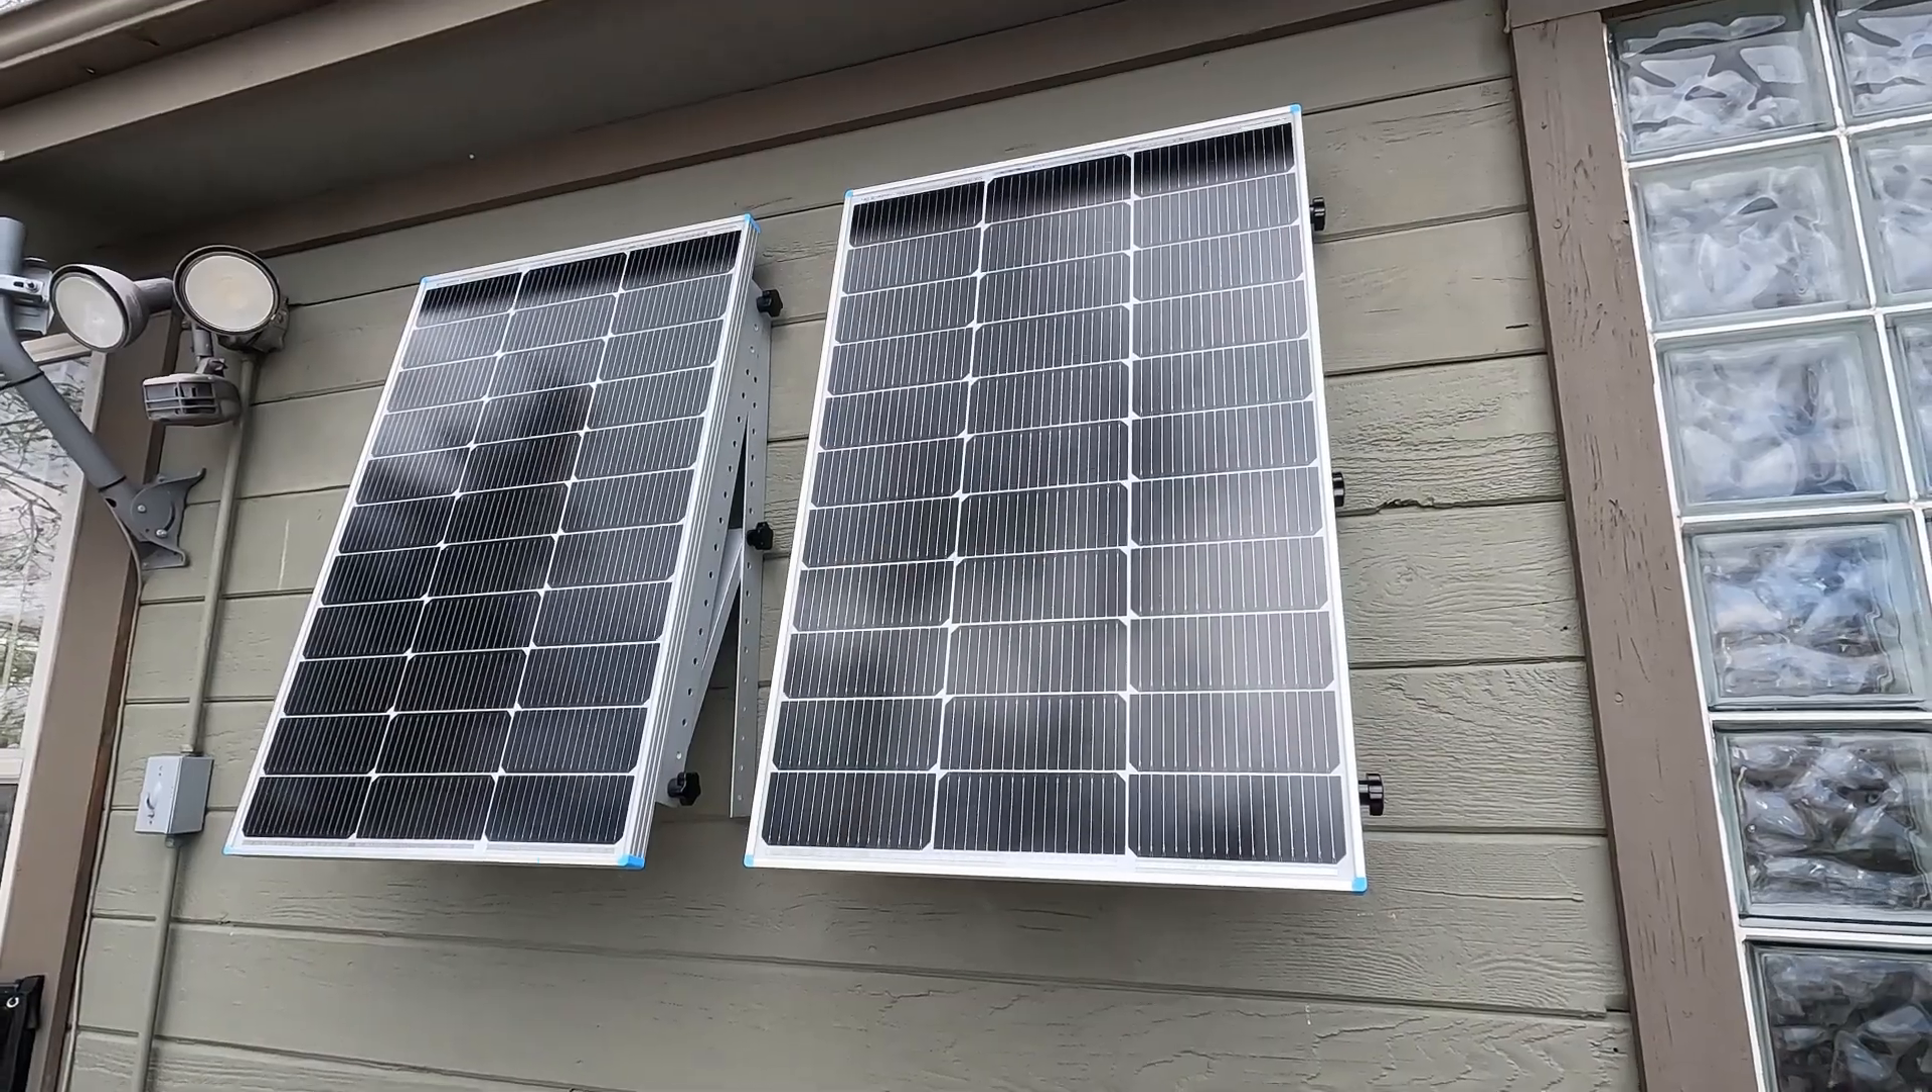Here we are with two panels mounted now.